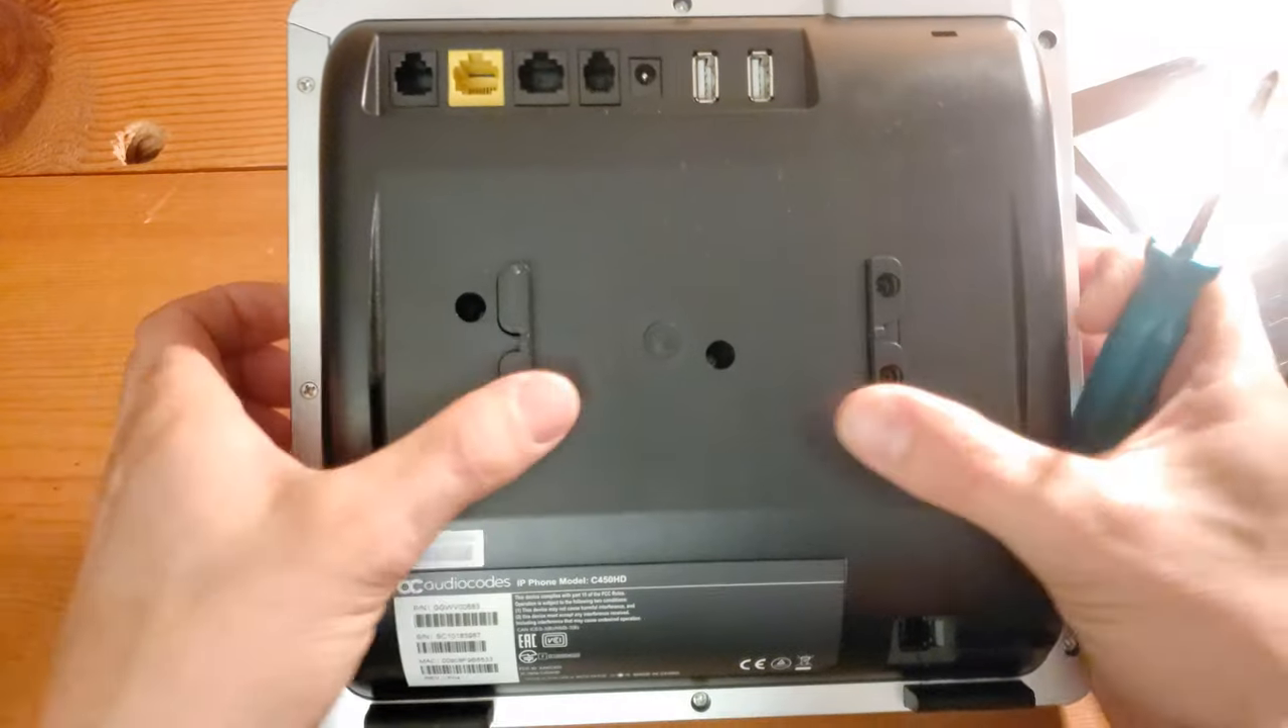You'll notice I've already removed the prop on the back, the stand.